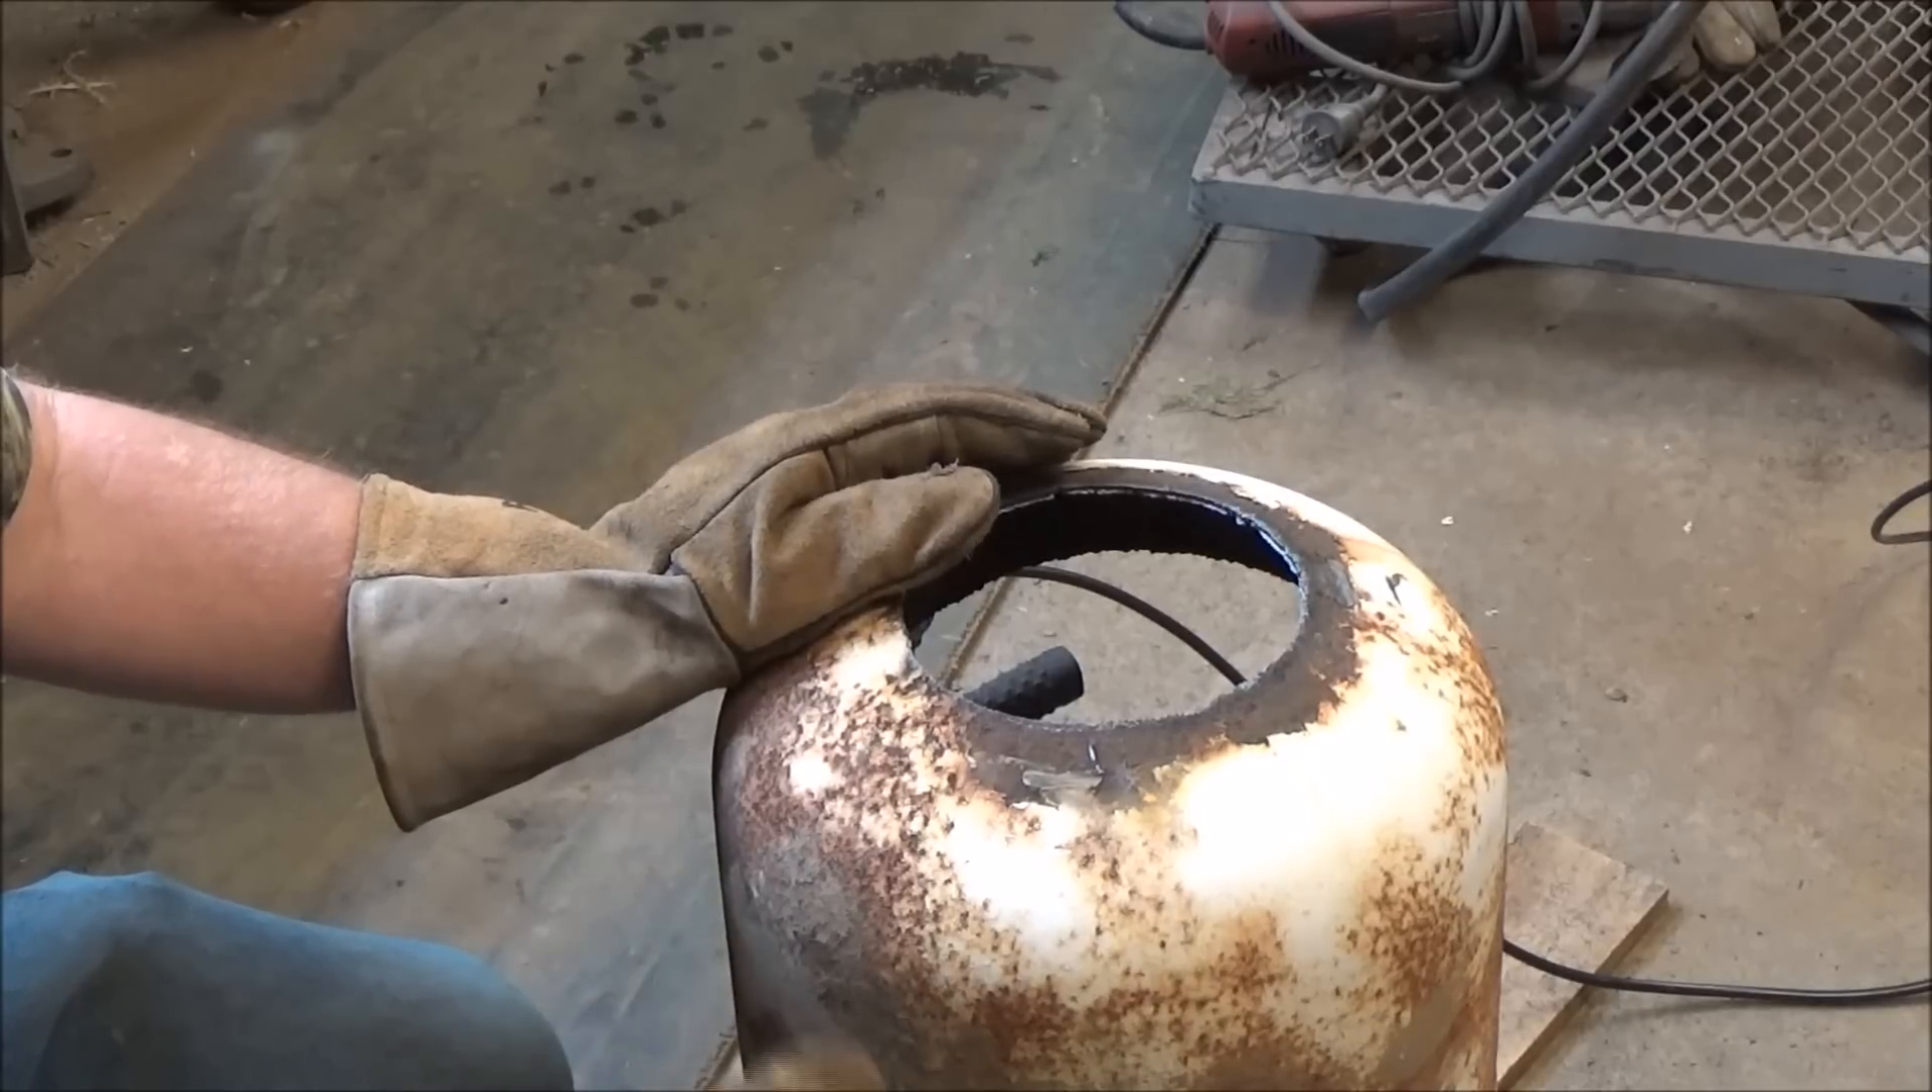So, I'm going to get this cut out now. Okay, now we've got the top cut out.